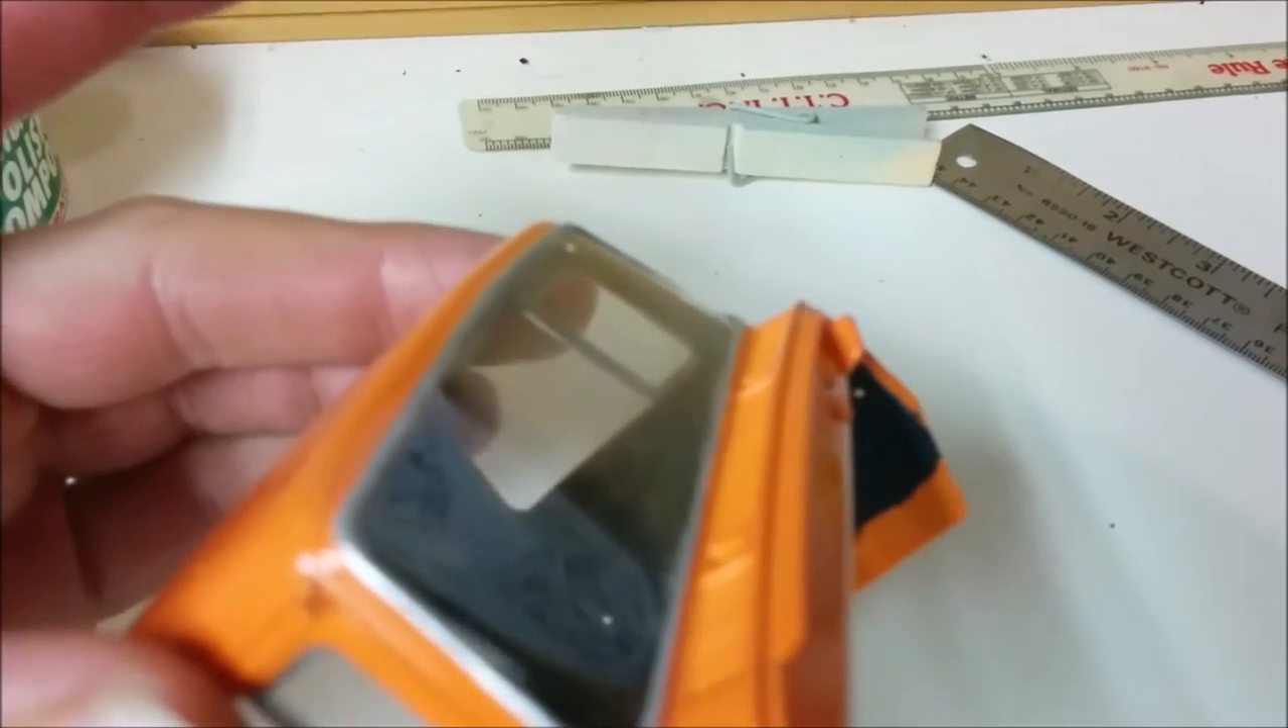We've glued the windshield in place here as you can tell by all the fingerprints and that was done using white glue.